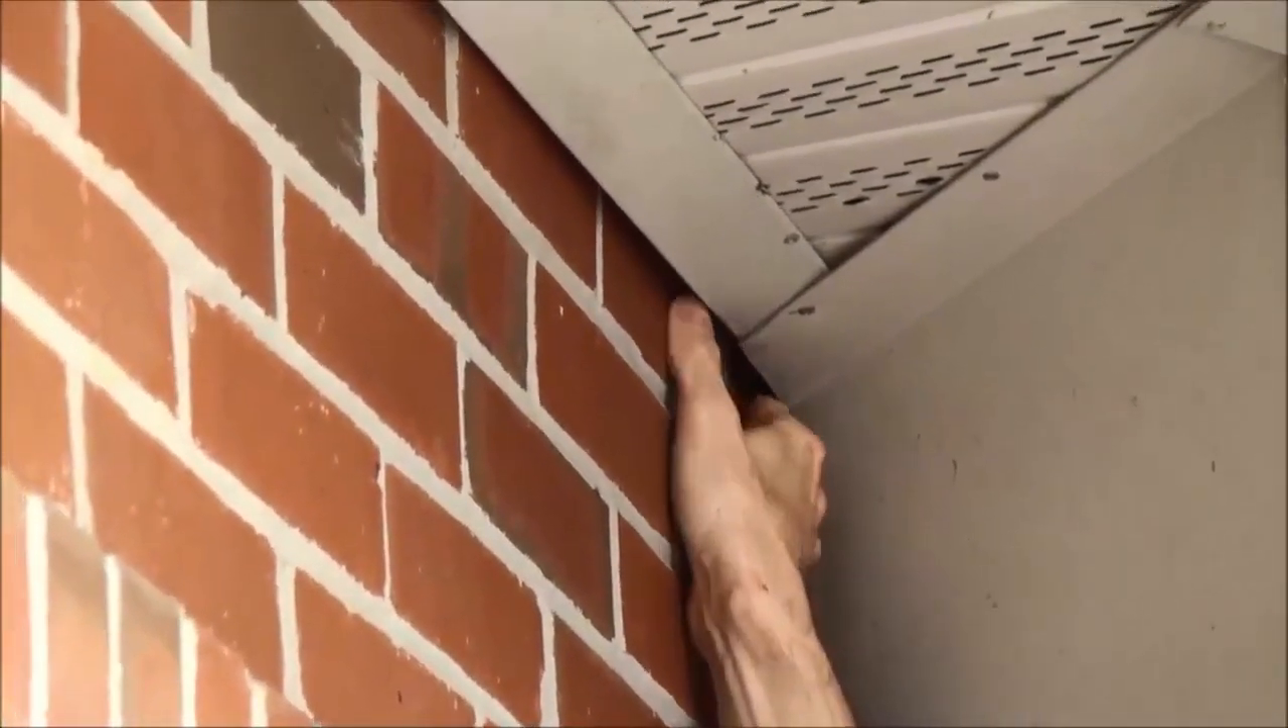What we have here is a situation where bats can take advantage of an opening between this brick wall and this metal soffit. And as you can see, the gap here in the corner is sufficiently wide enough.